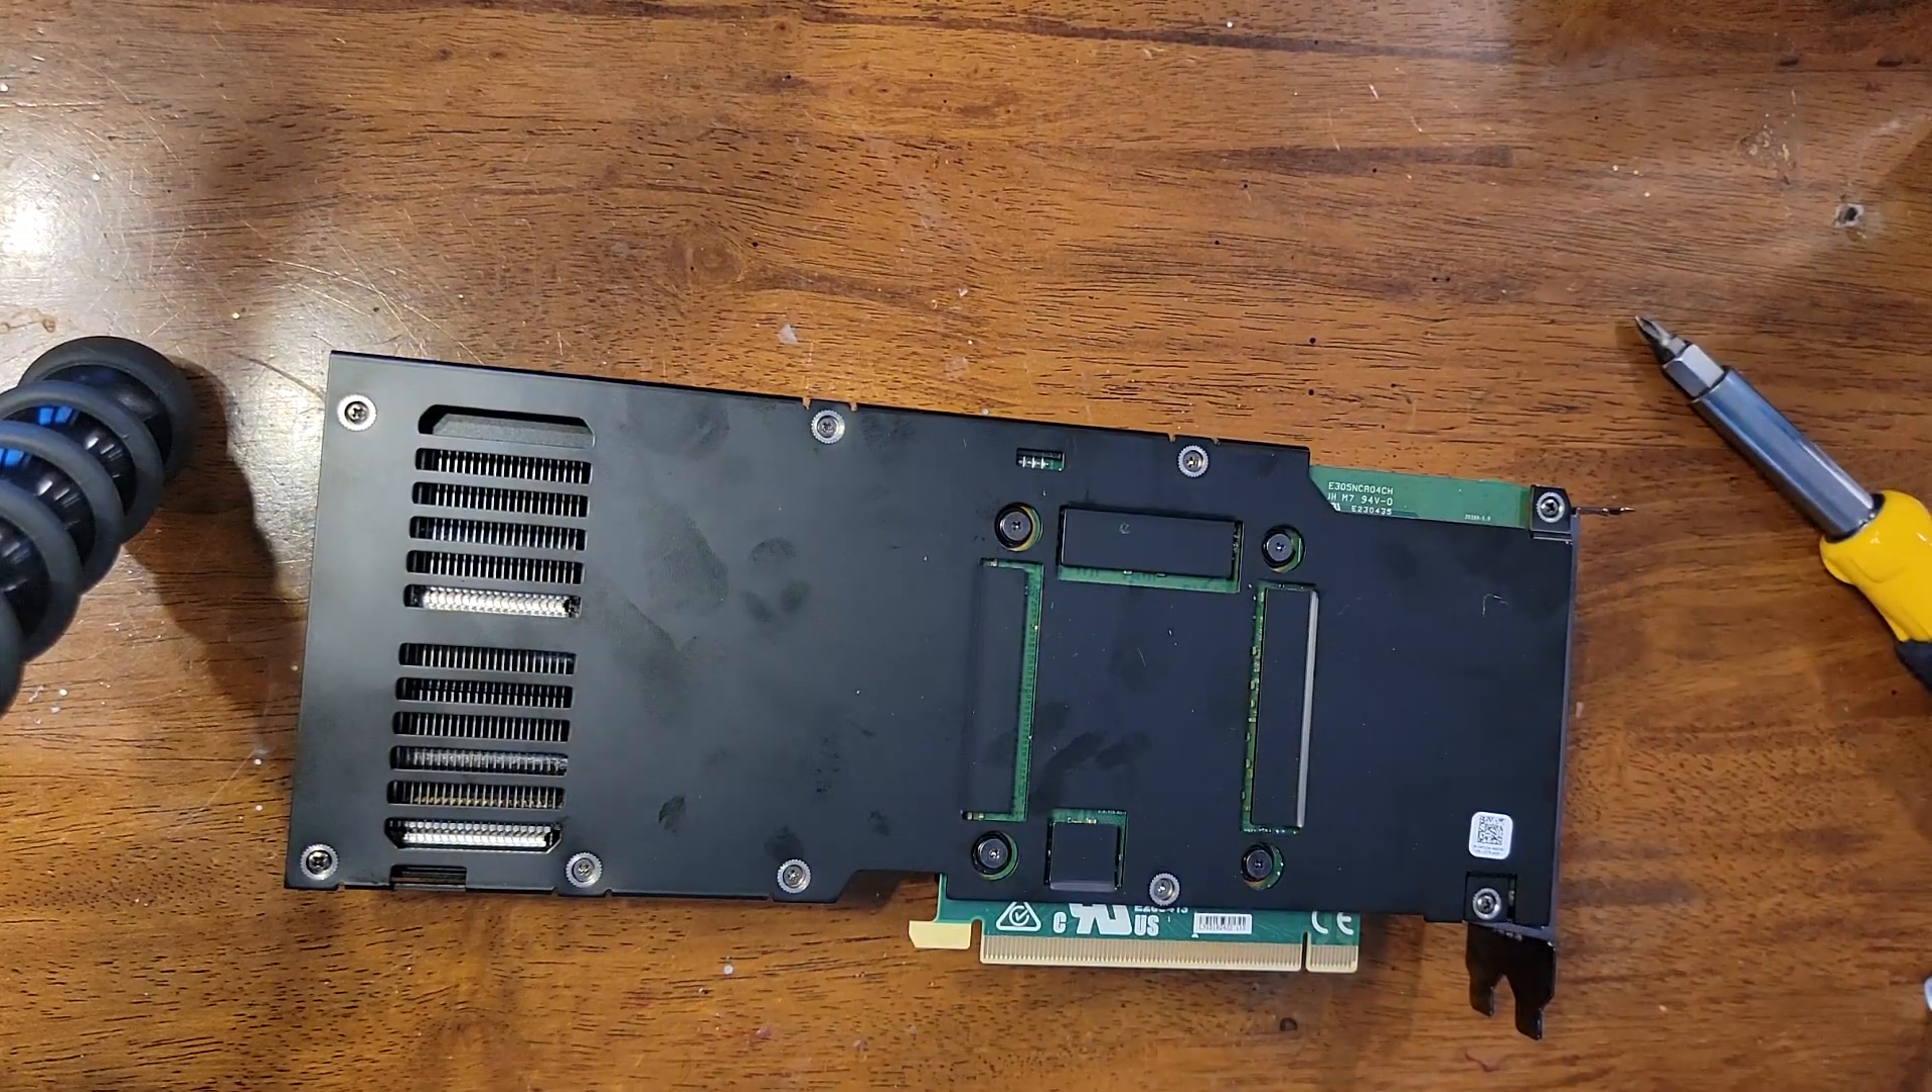So we've got all the screws in place.